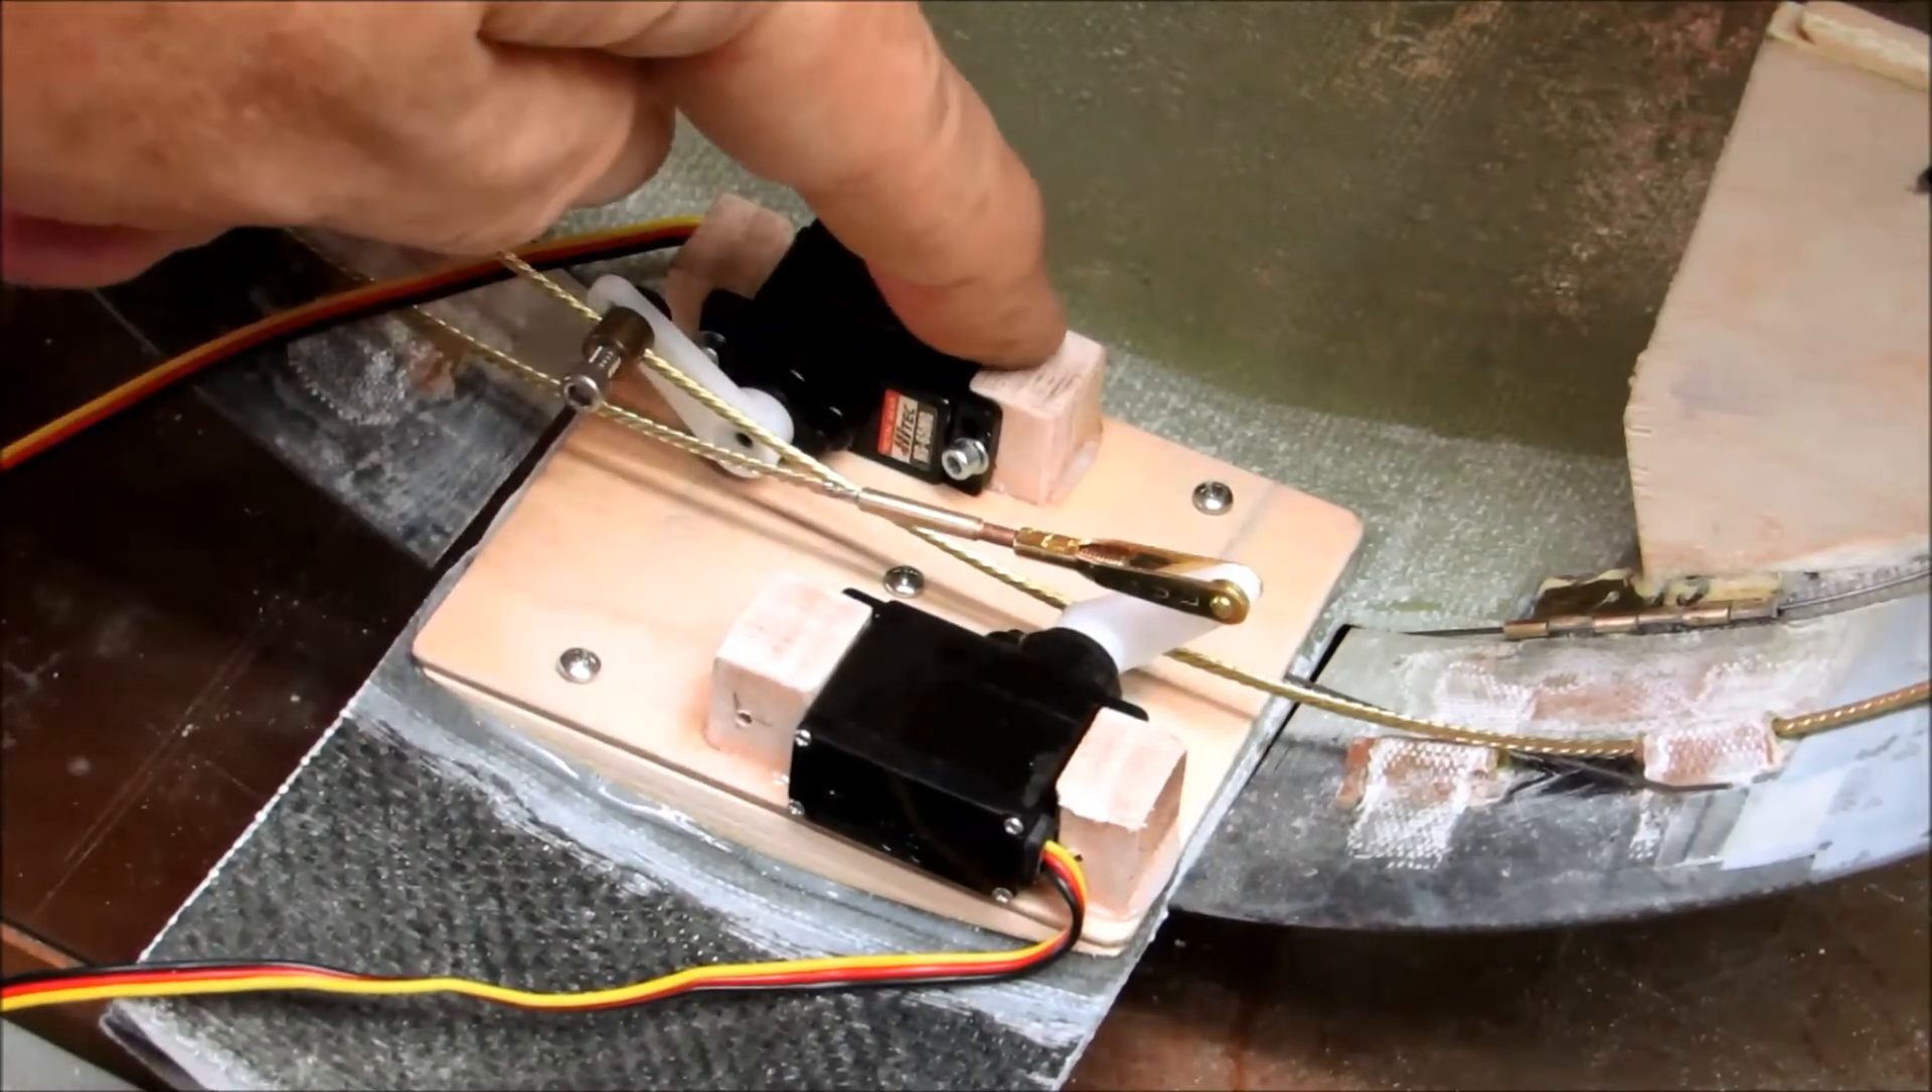Um, I finalized the mounting of the little servos.